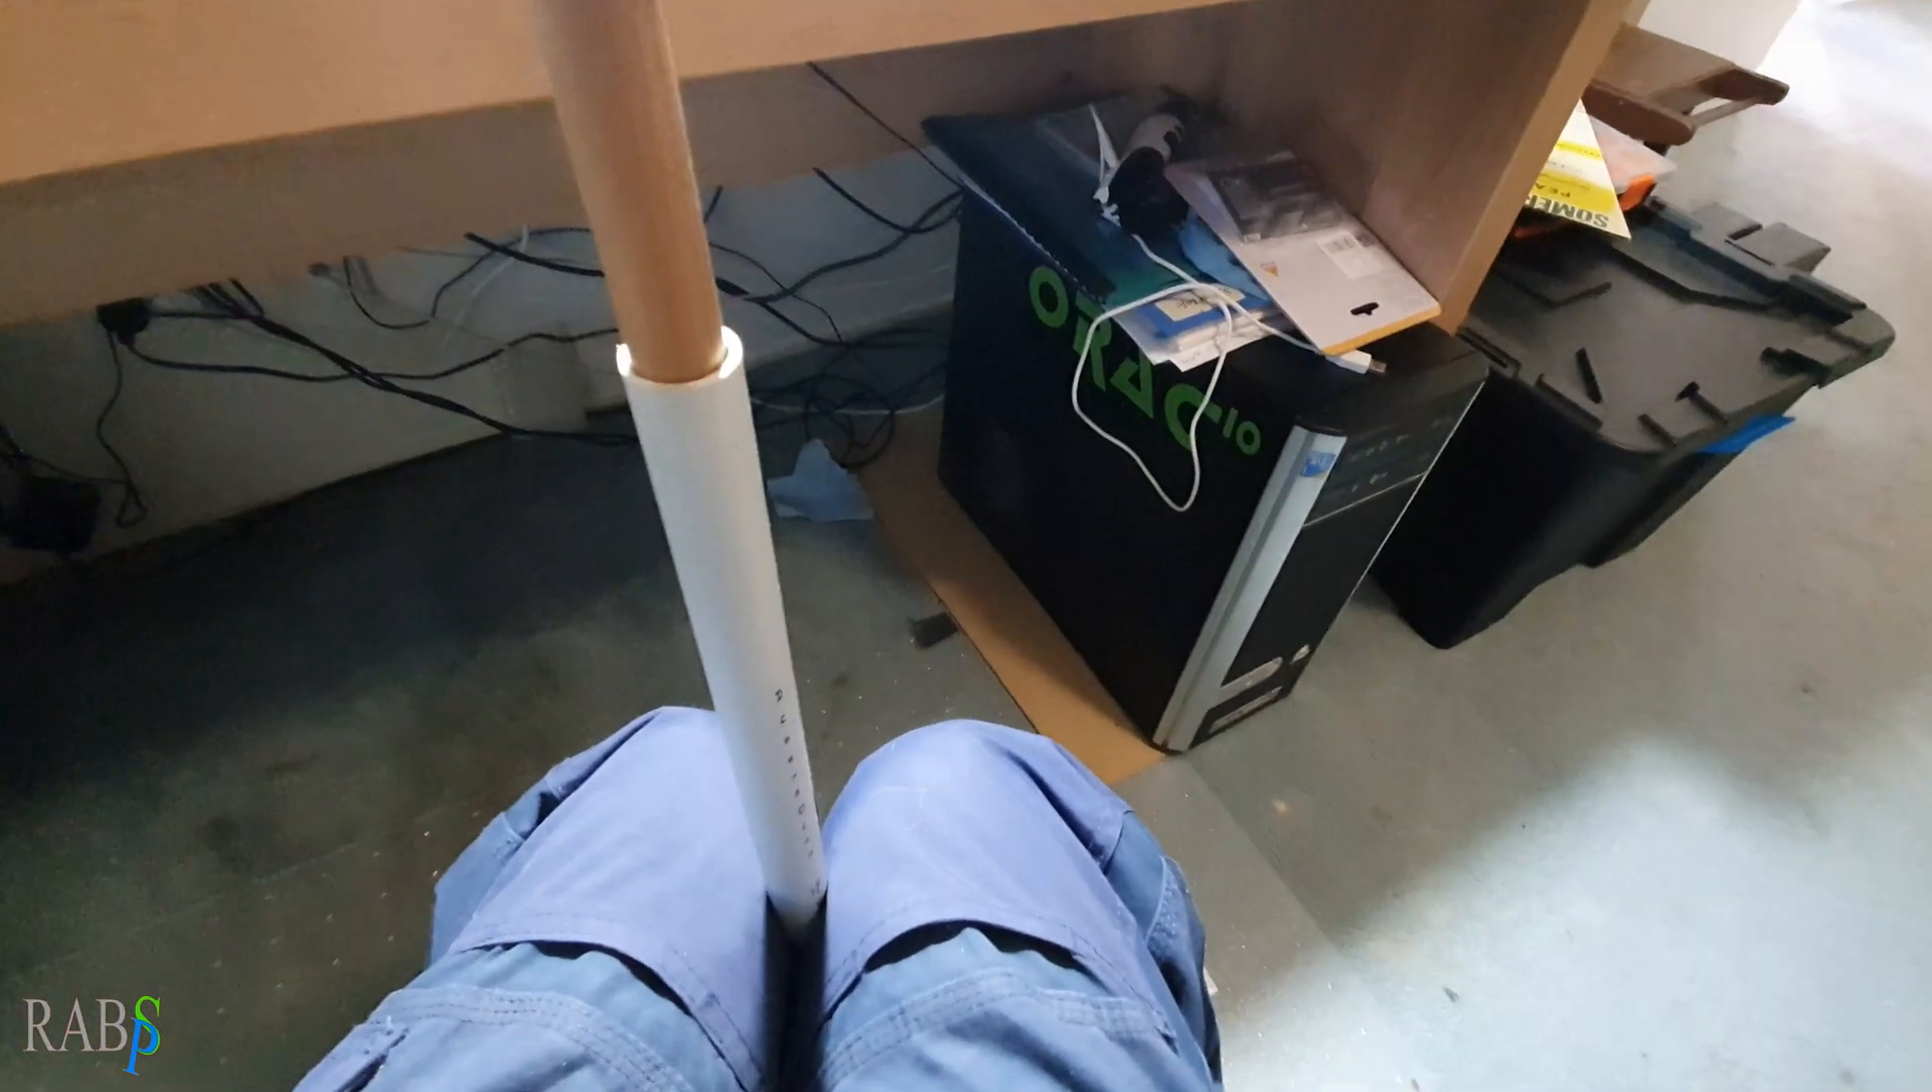This dowel is 16 millimeters and guess what it fits perfectly inside that tube.